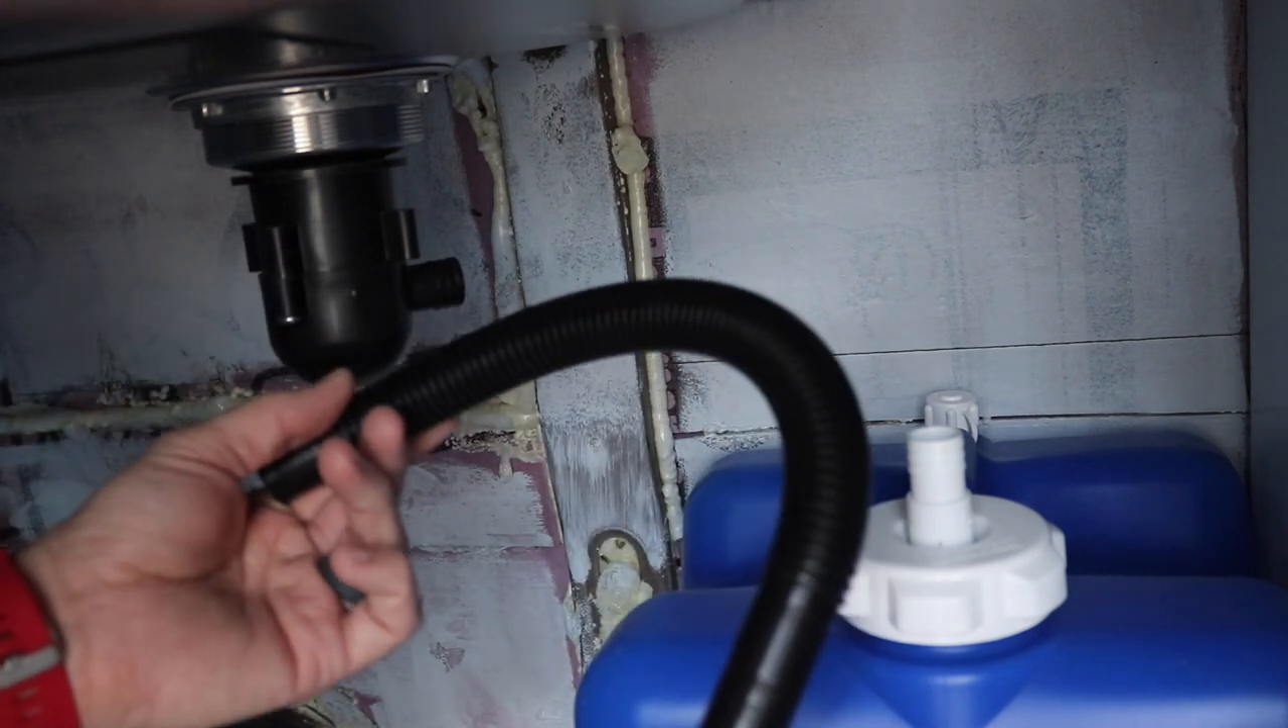I've got the barb fitting on the tank. And we've got the barb fitting on the sink drain.